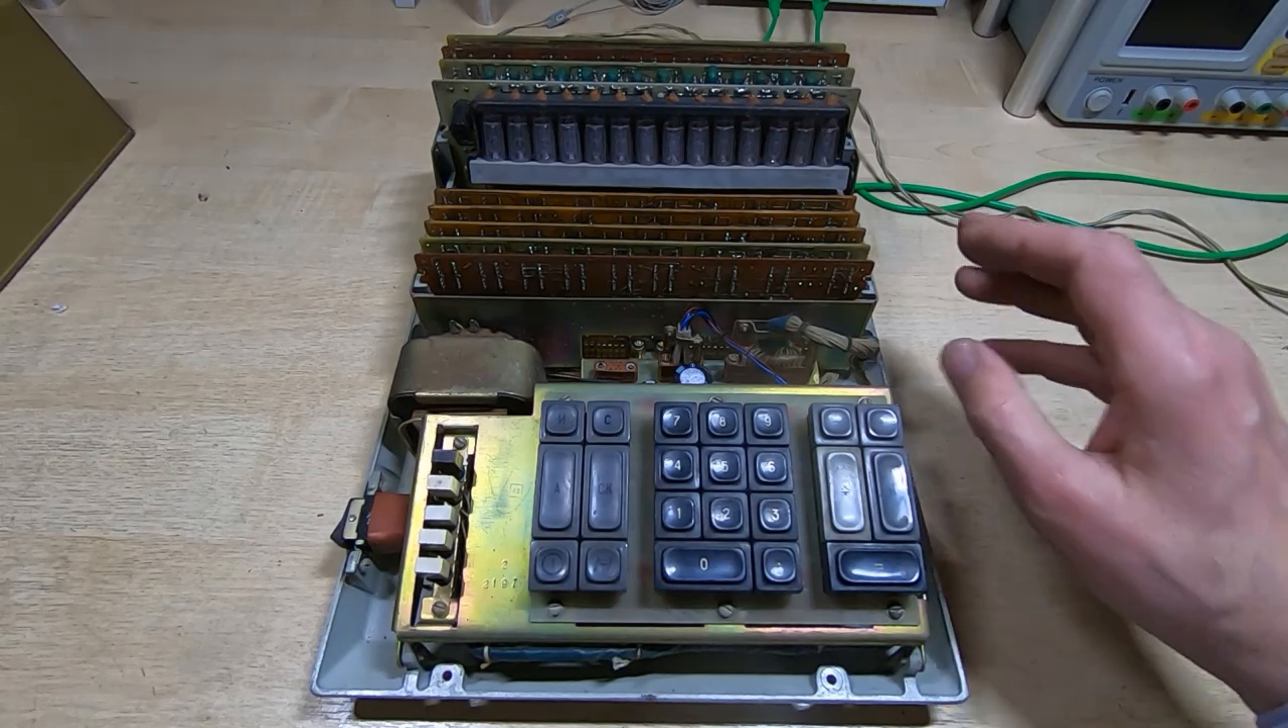I've put all the boards back into the calculator.